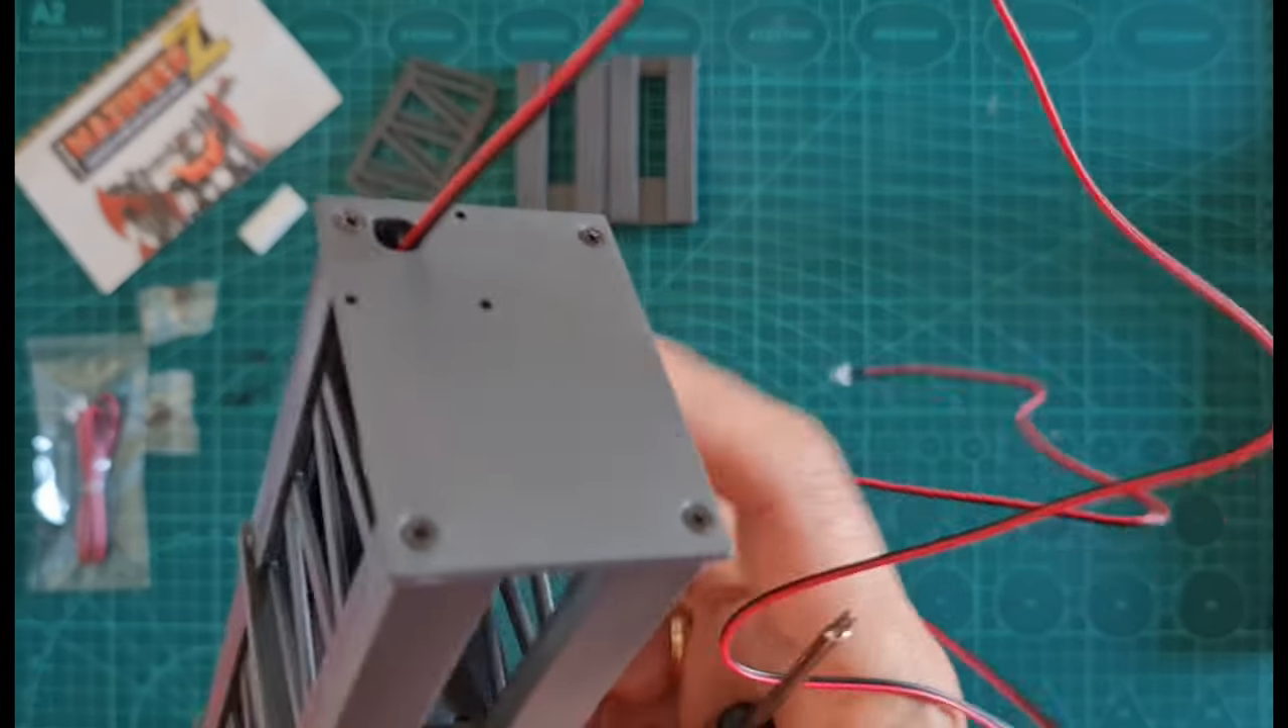Vale, gente, ya tenemos otra tapa ahí puesta.